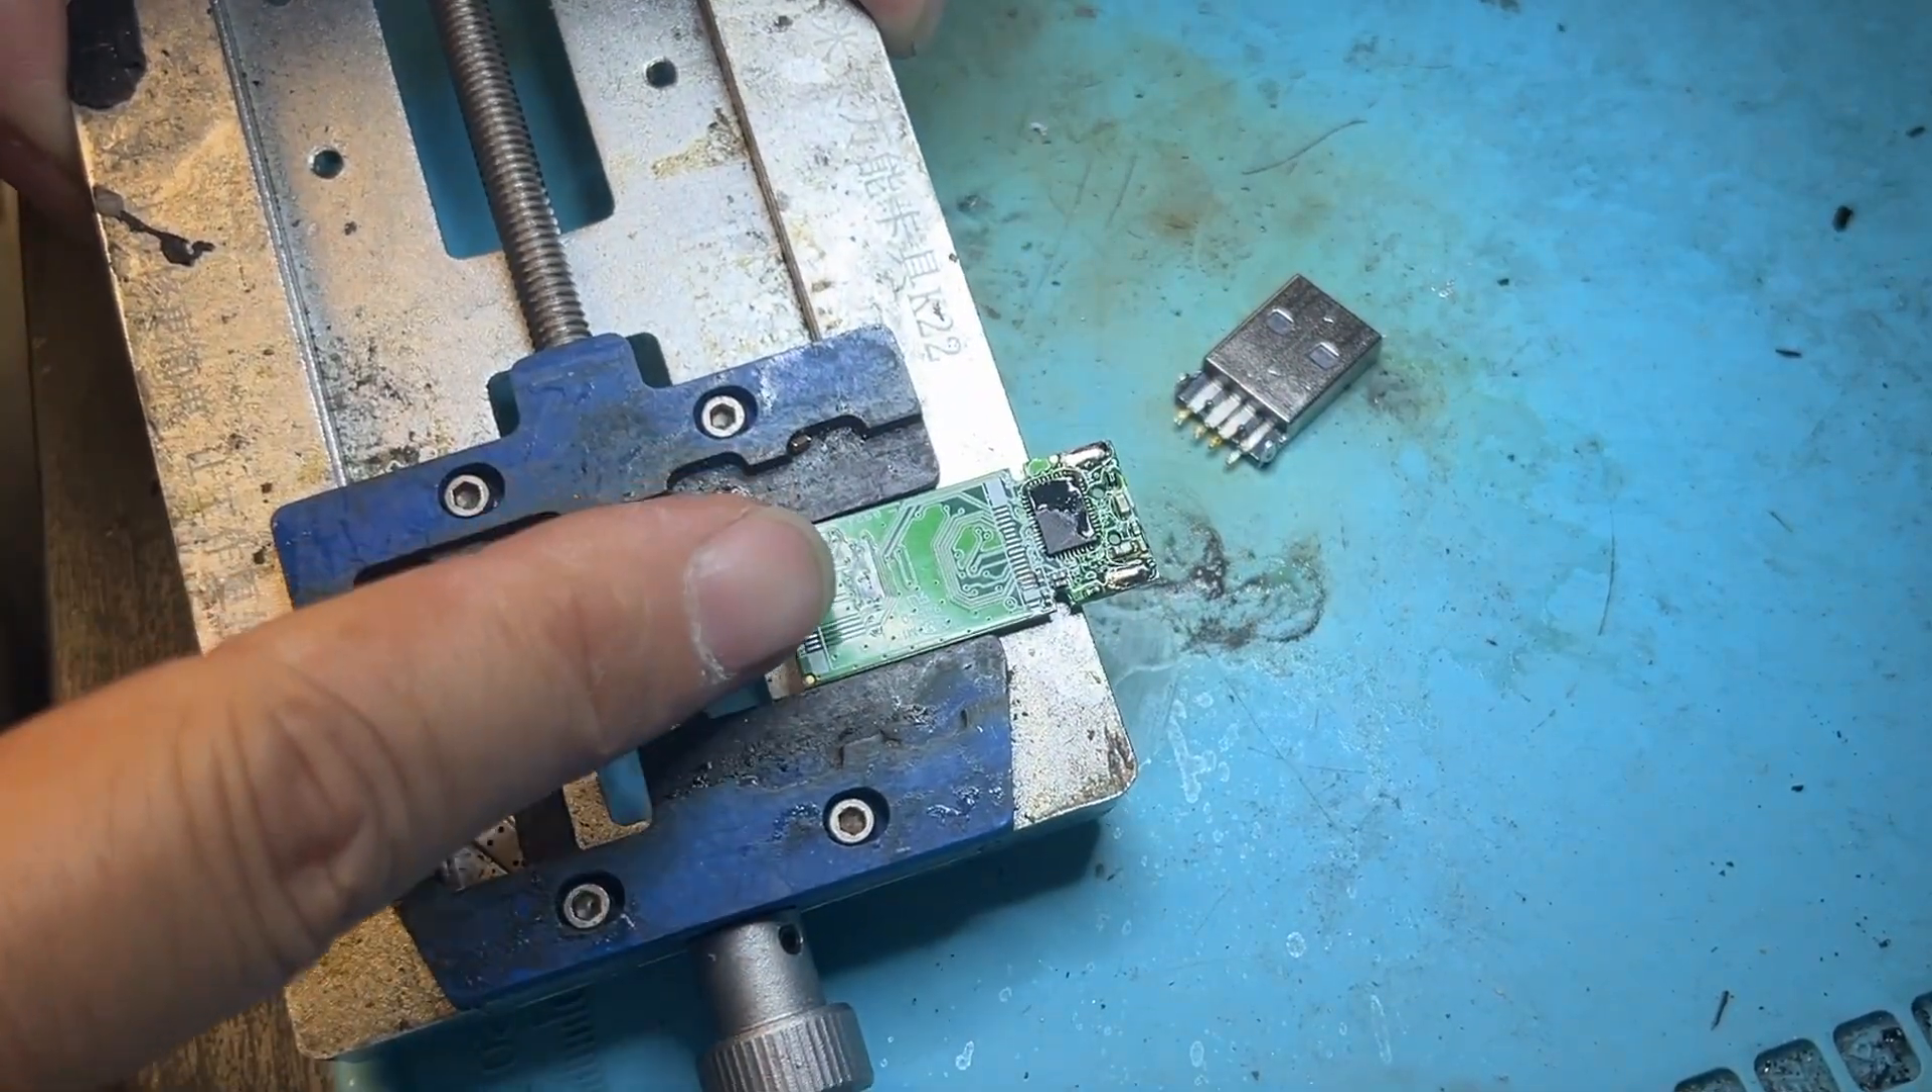Okay, now the port is off from the donor board, and you just have to clean that up a little bit, and put that on there to the board that needs it.